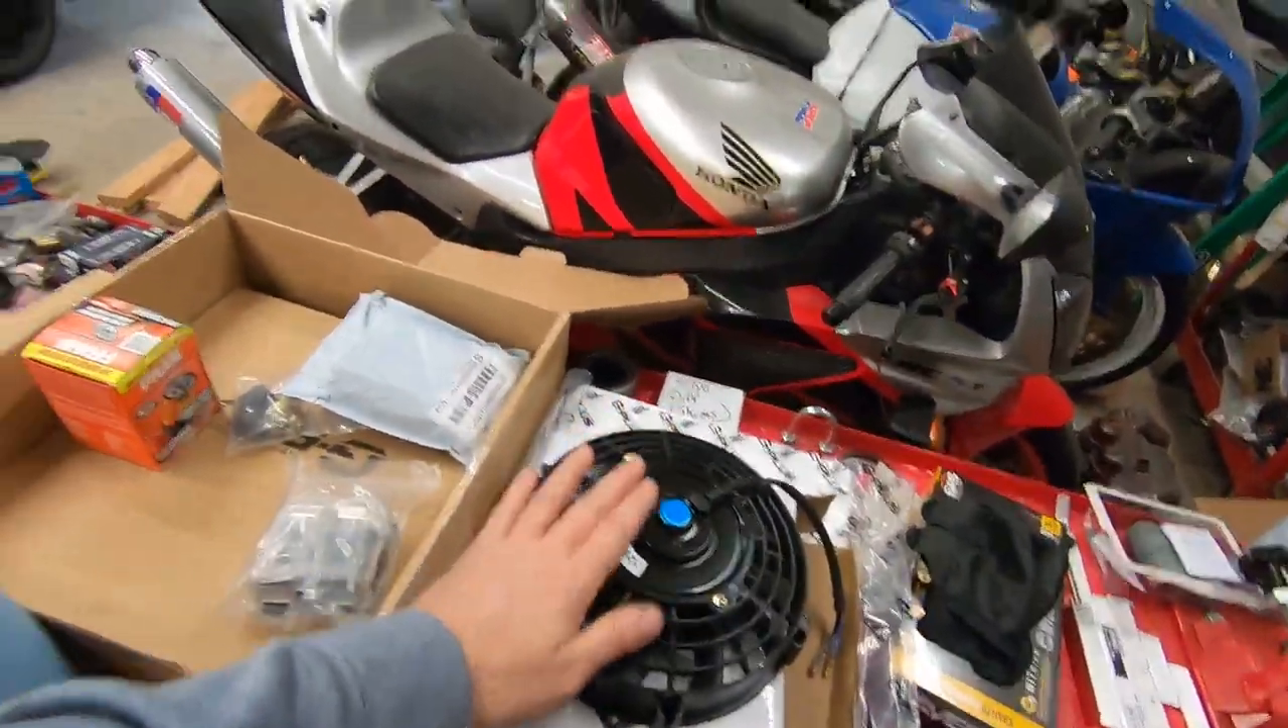Now you might notice i didn't install this electronic fan for the oil cooler yet.